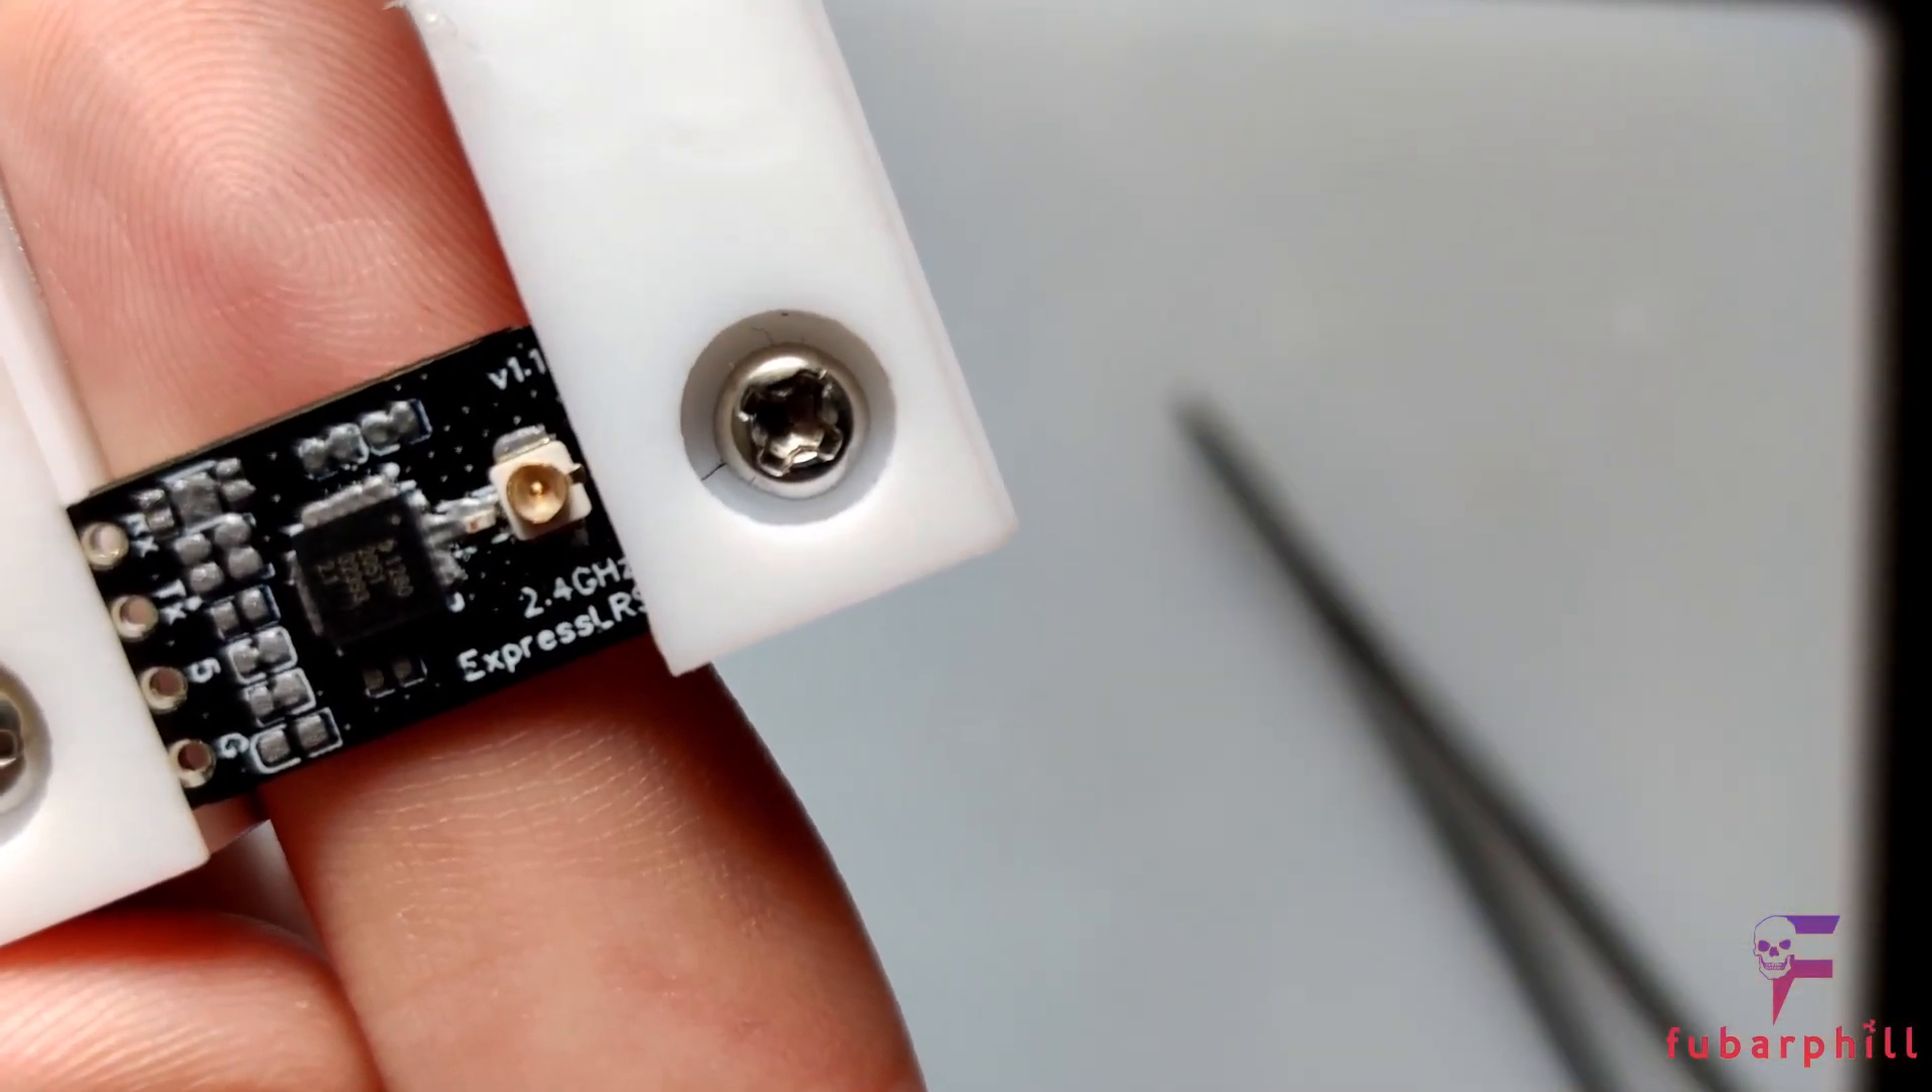There we have the UFL connector in position.